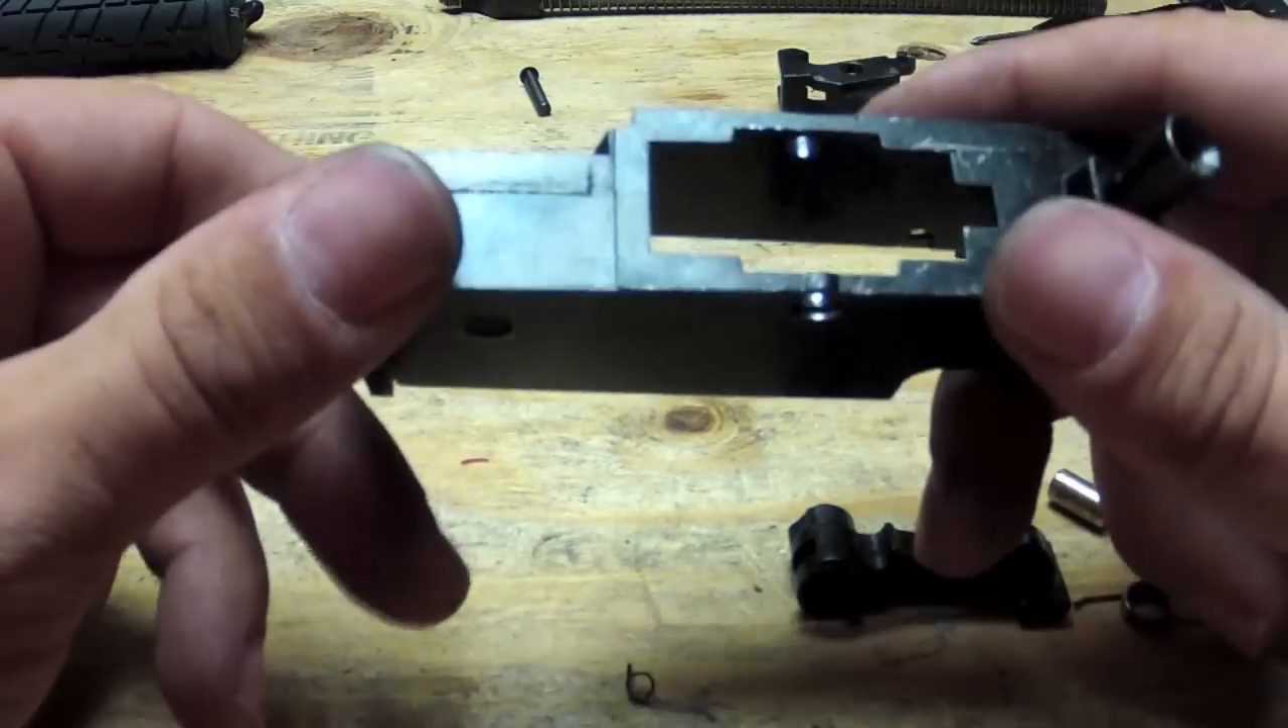And there goes the AK trigger box Disassembled.